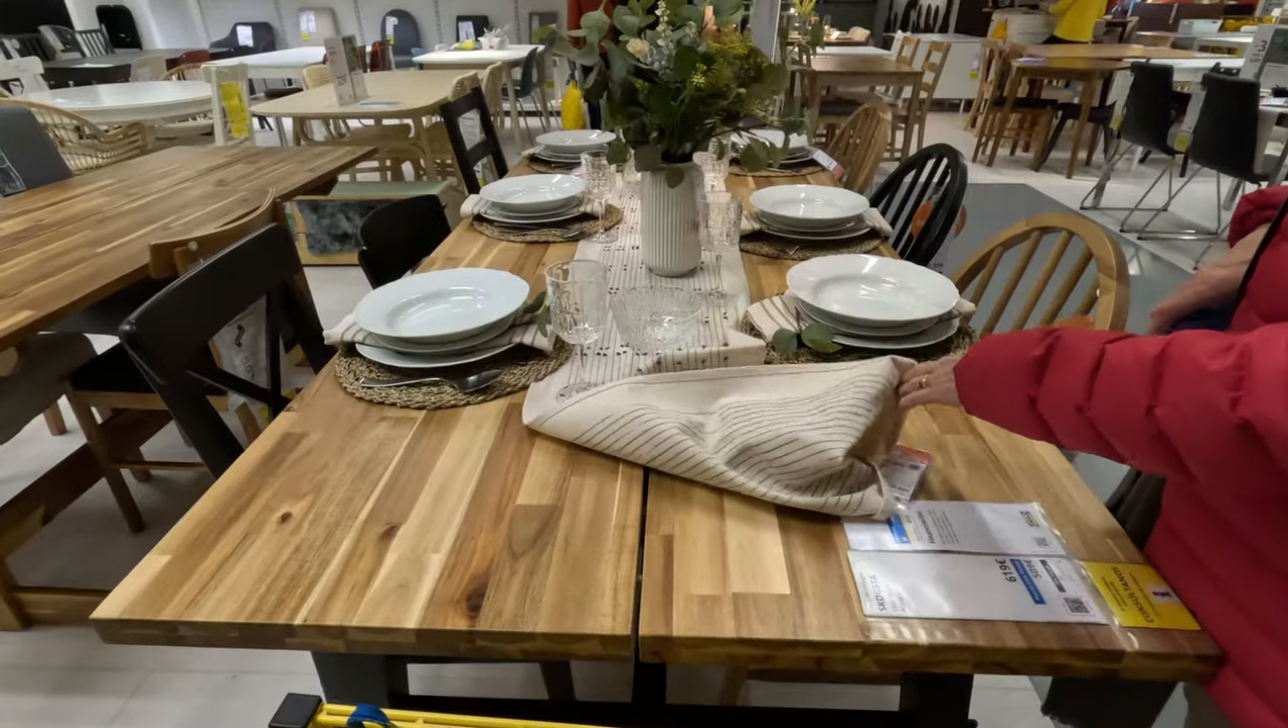So what Leon observed there is a space between the two tables there.